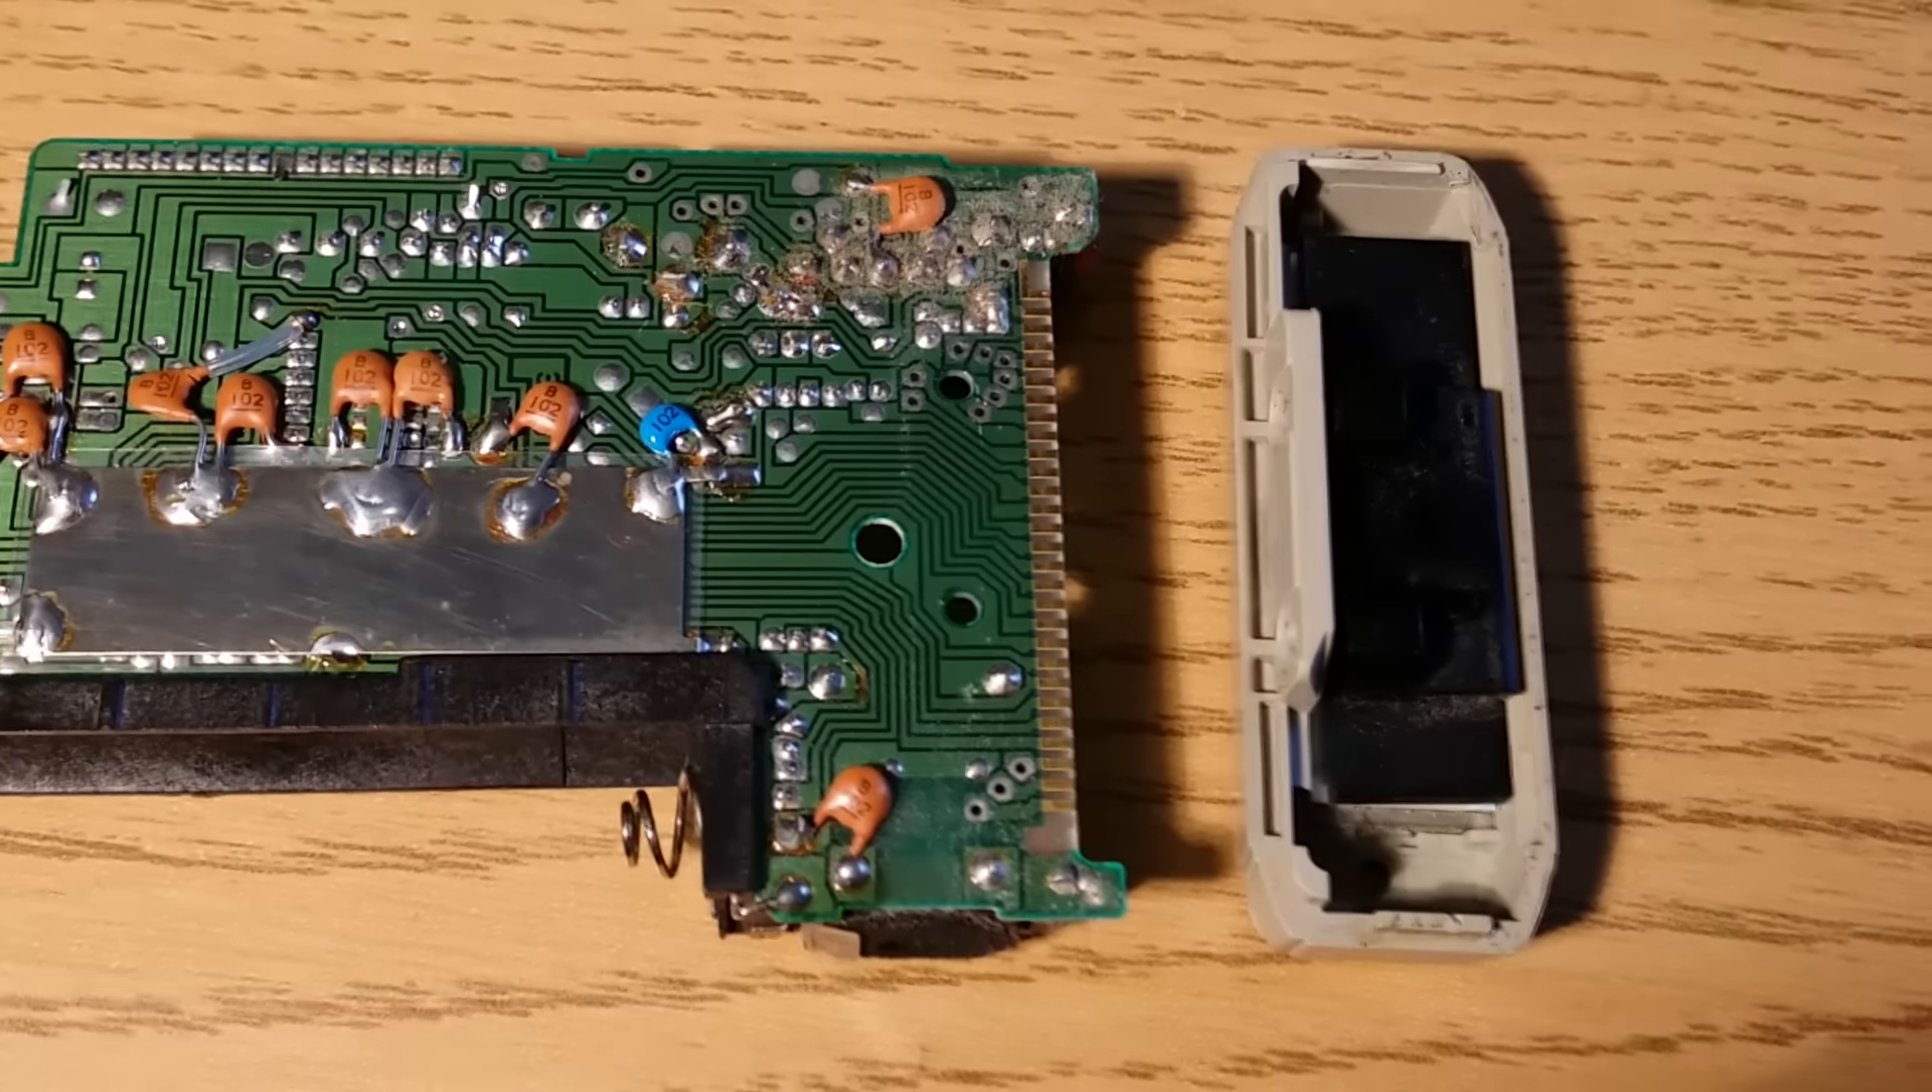Well, now that I've taken the front panel off, as you can see here, we've got these small gold connections.